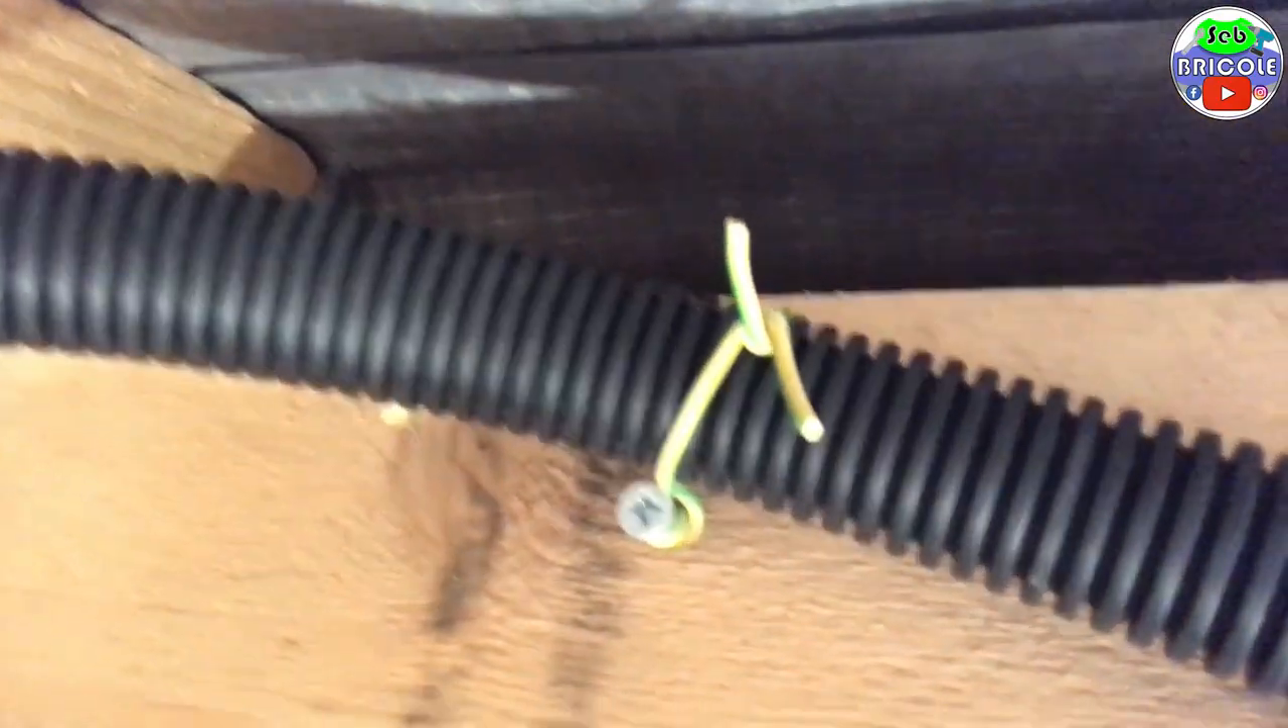J'ai attaché la gaine Ça évite de mettre des colliers.